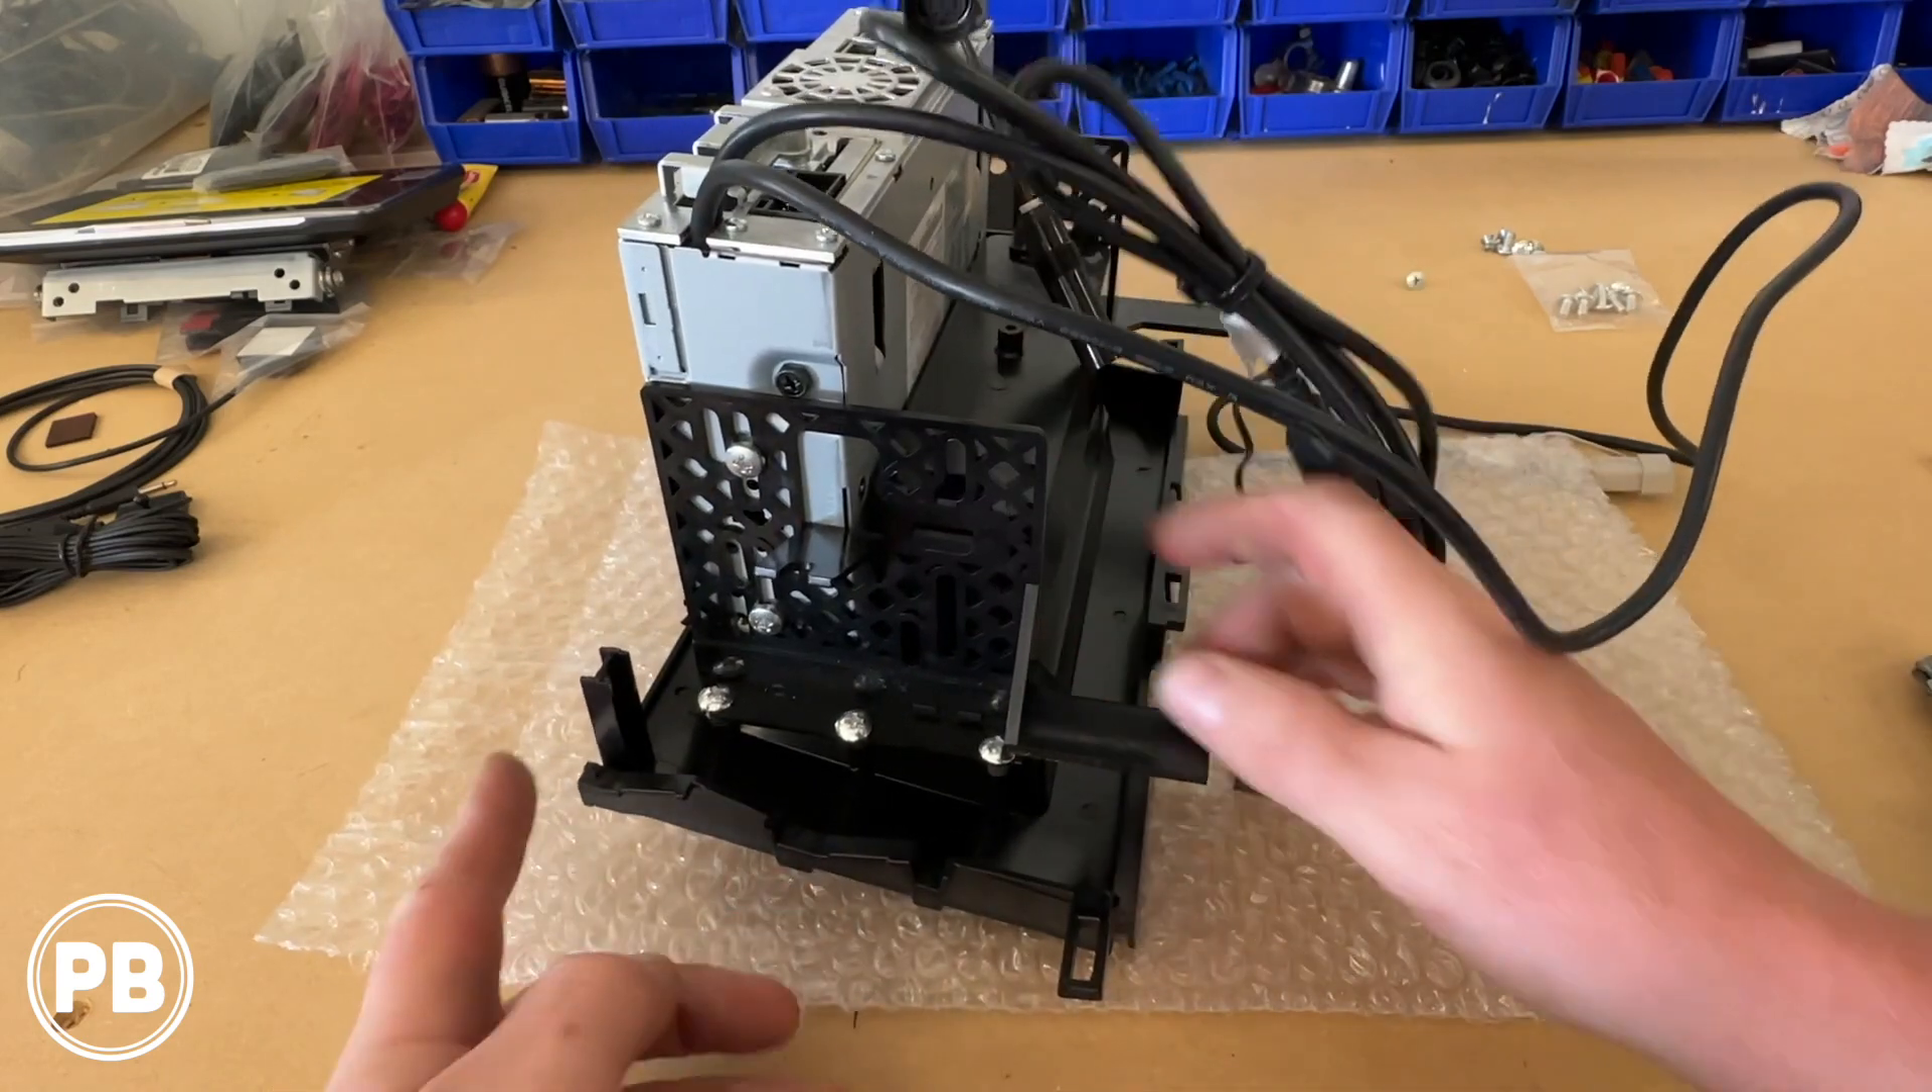So we got the dash kit assembled.